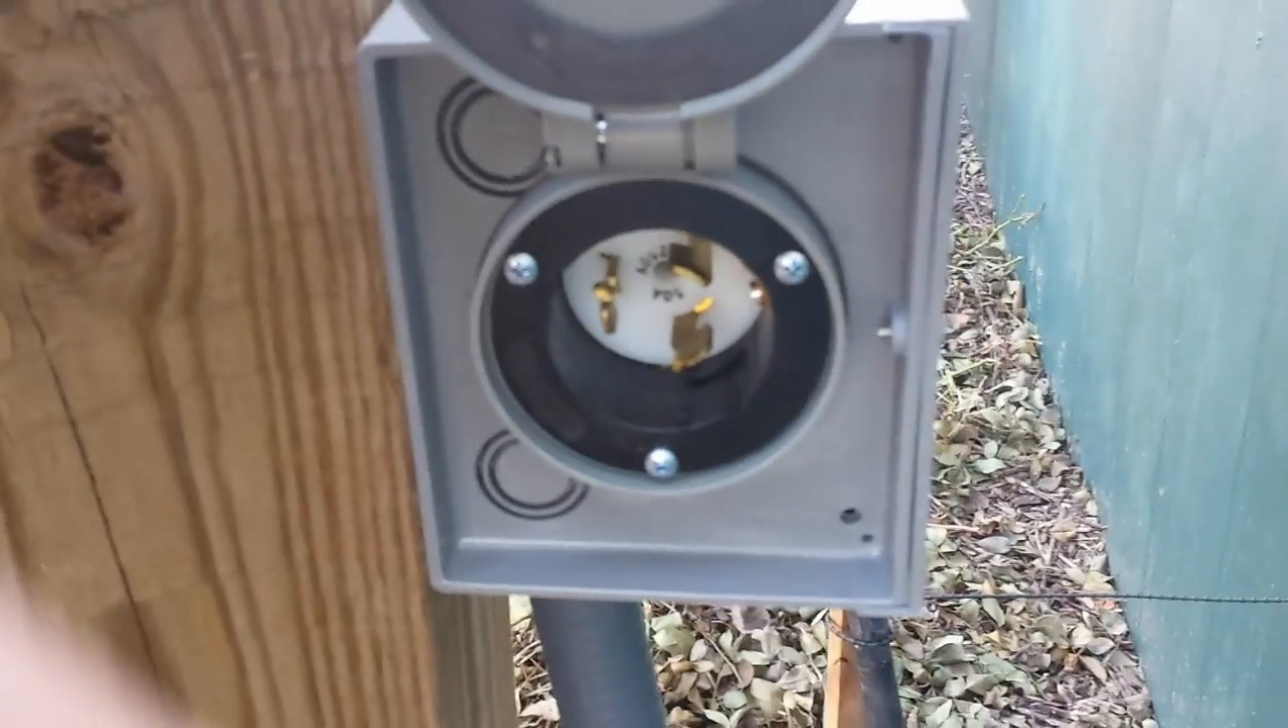We've got our inlet box in here installed right here.